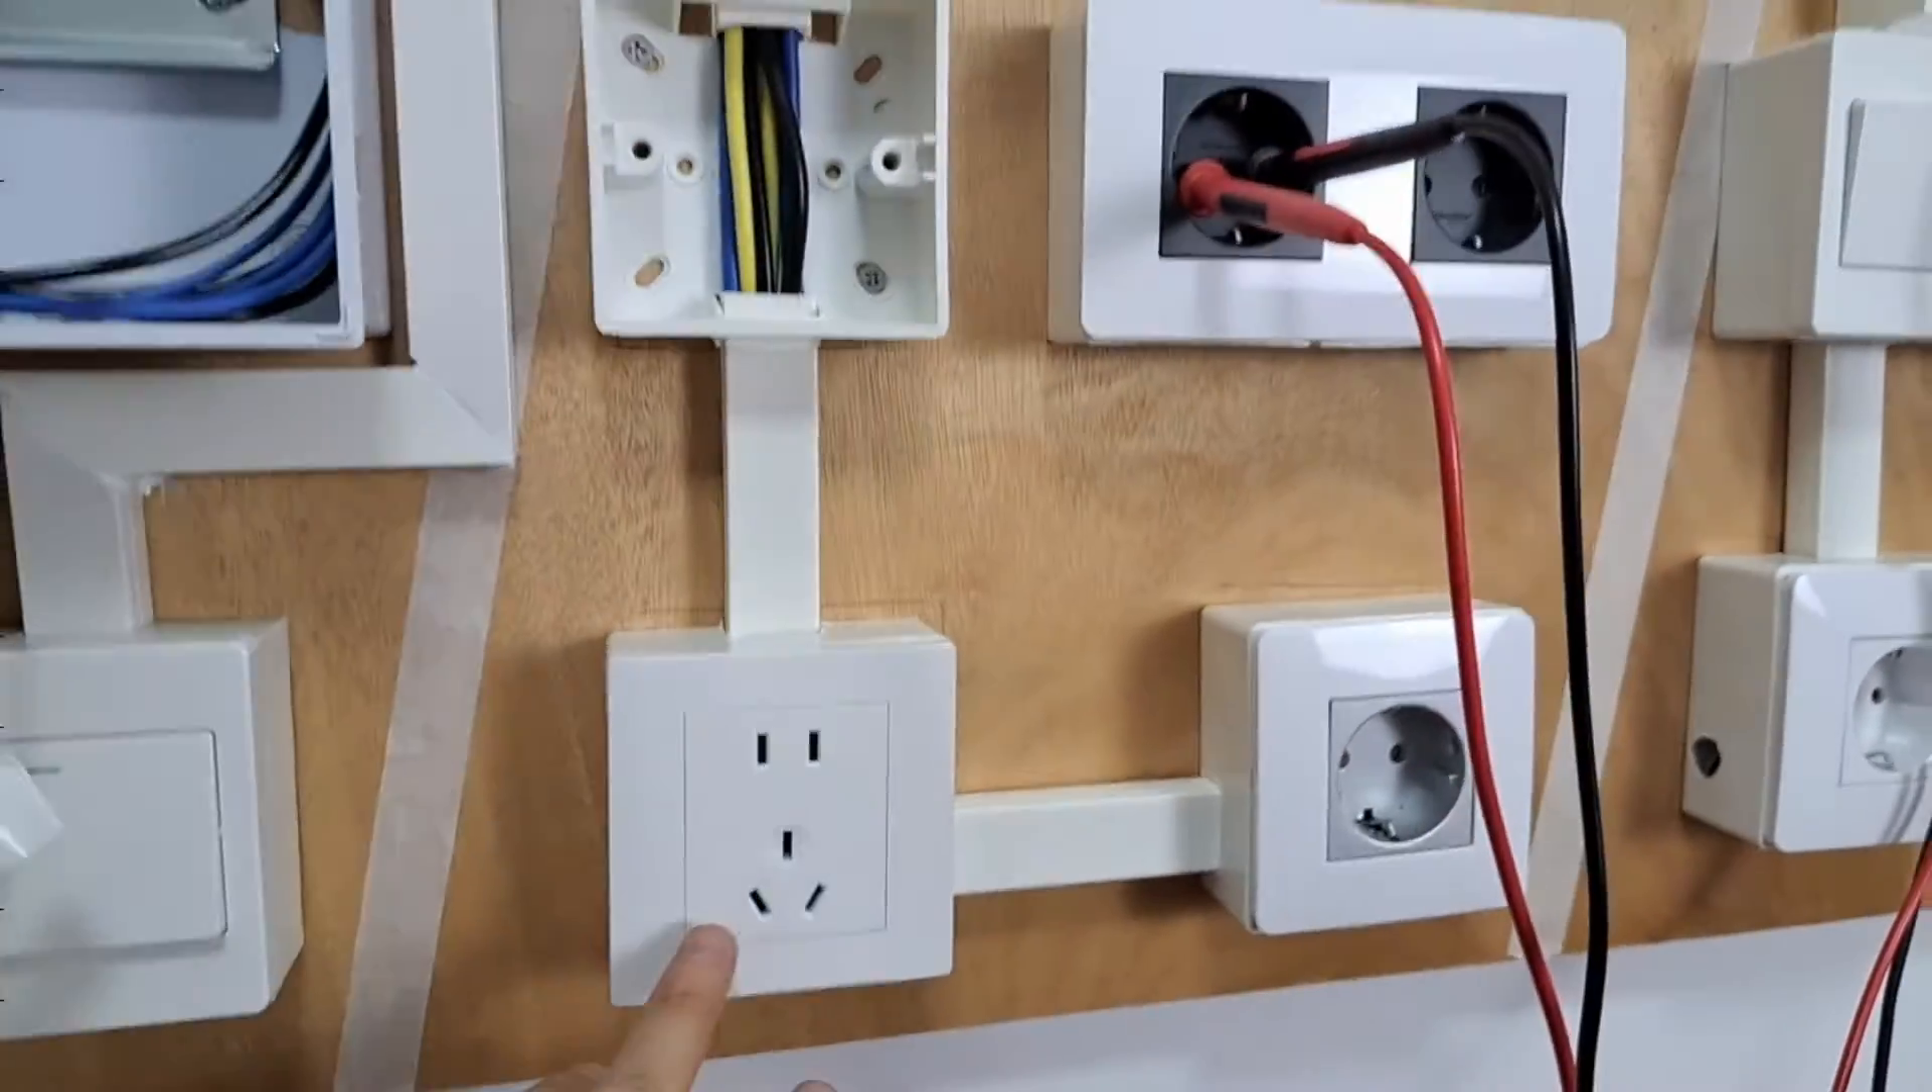Venga, pues ya tendríamos aquí nuestros enchufes bien montados, cada uno separado, ¿eh?